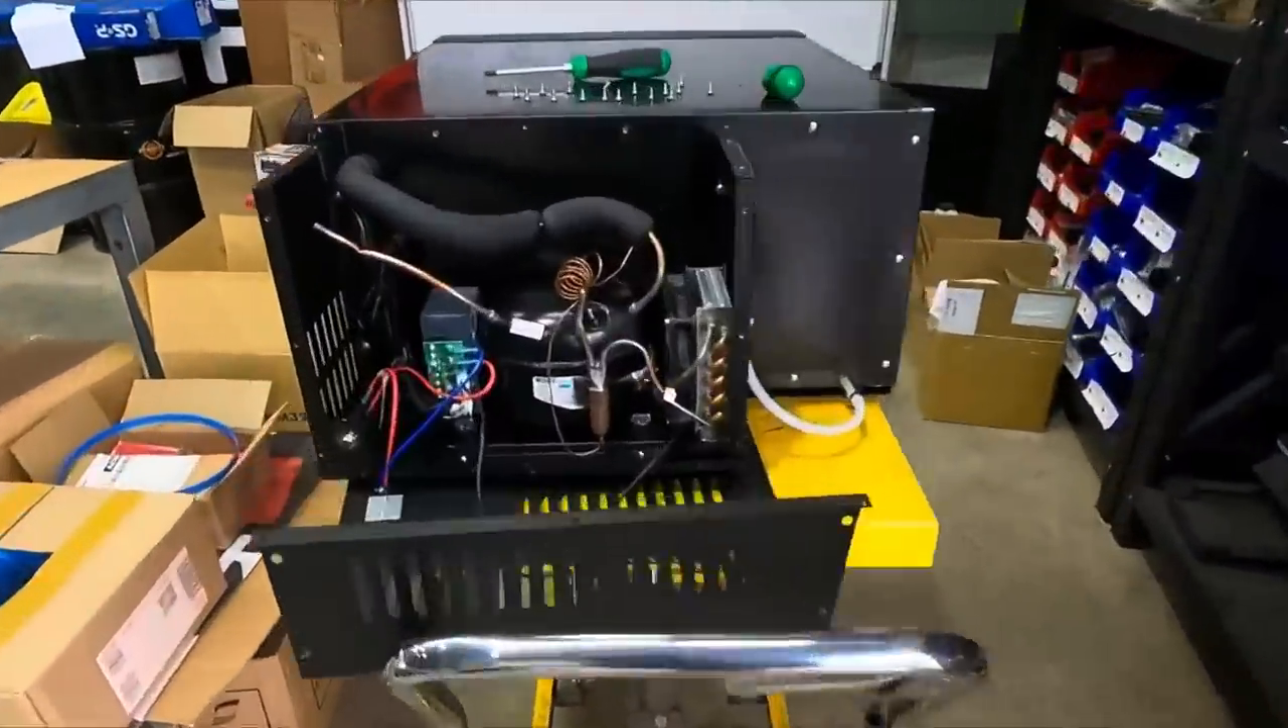So I've pulled the back of this fridge off.